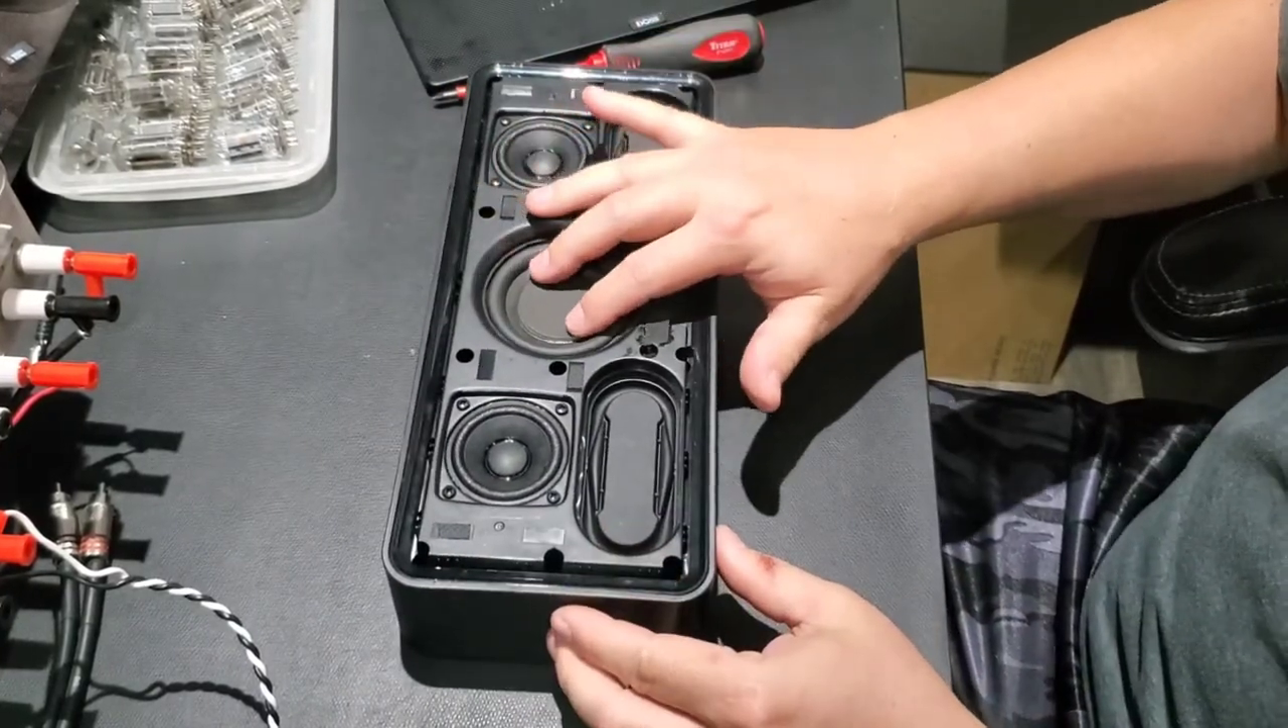Cool got our grill off now we have the speaker assembly itself.